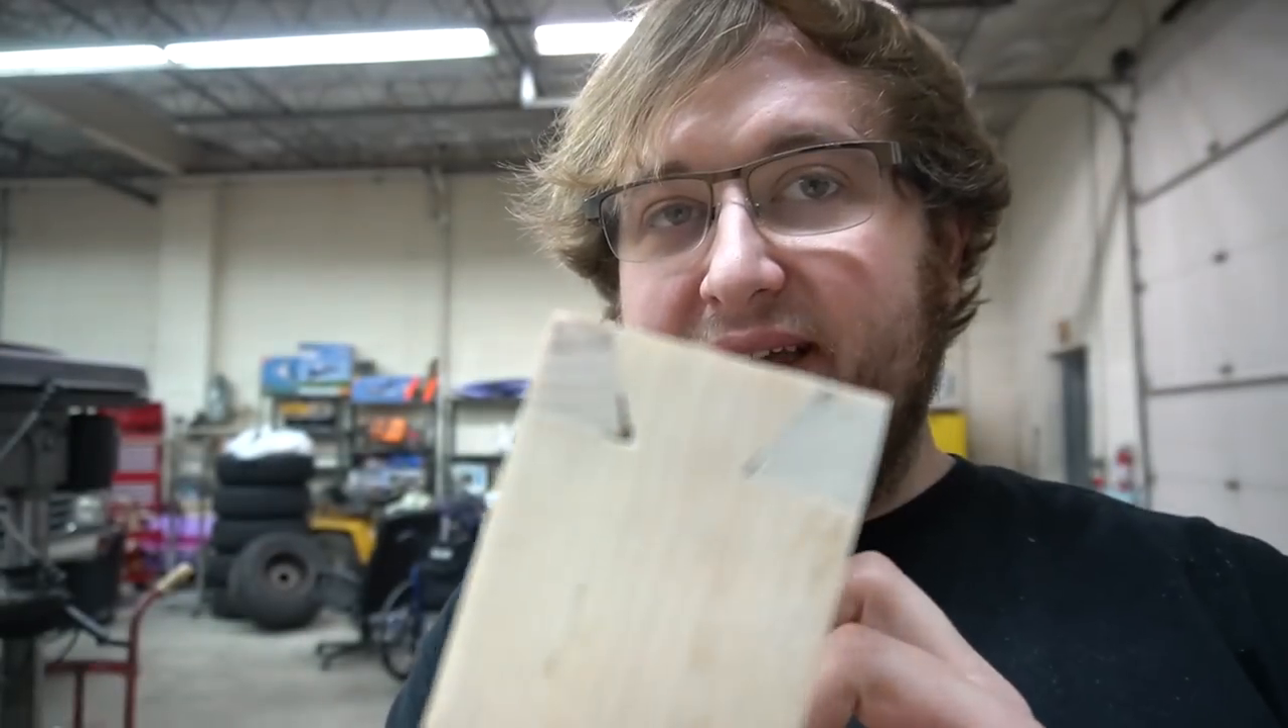There's still some gaps but it ended up being a lot tighter.